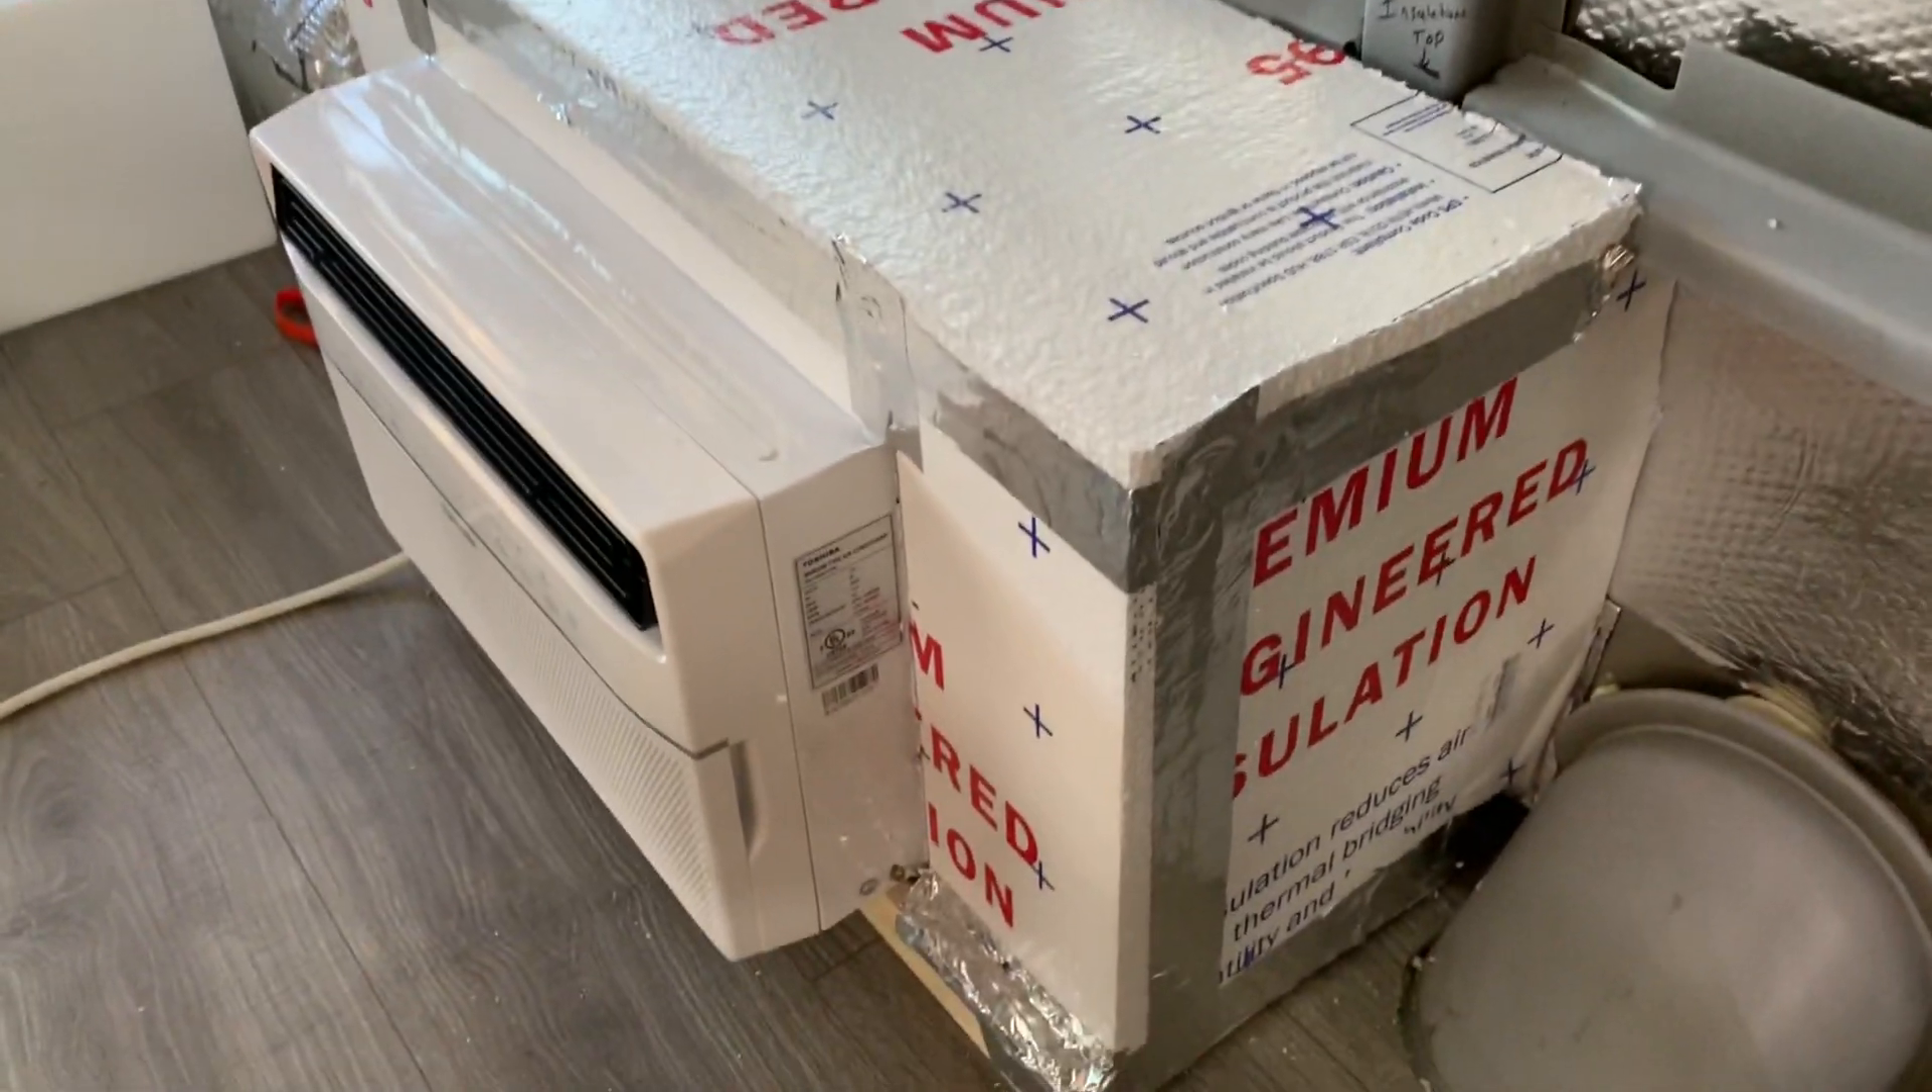Air conditioning is pretty much done it's all encased in one and a half inch foam and all the foam pieces are silicone together then added the tape just as an extra precaution.